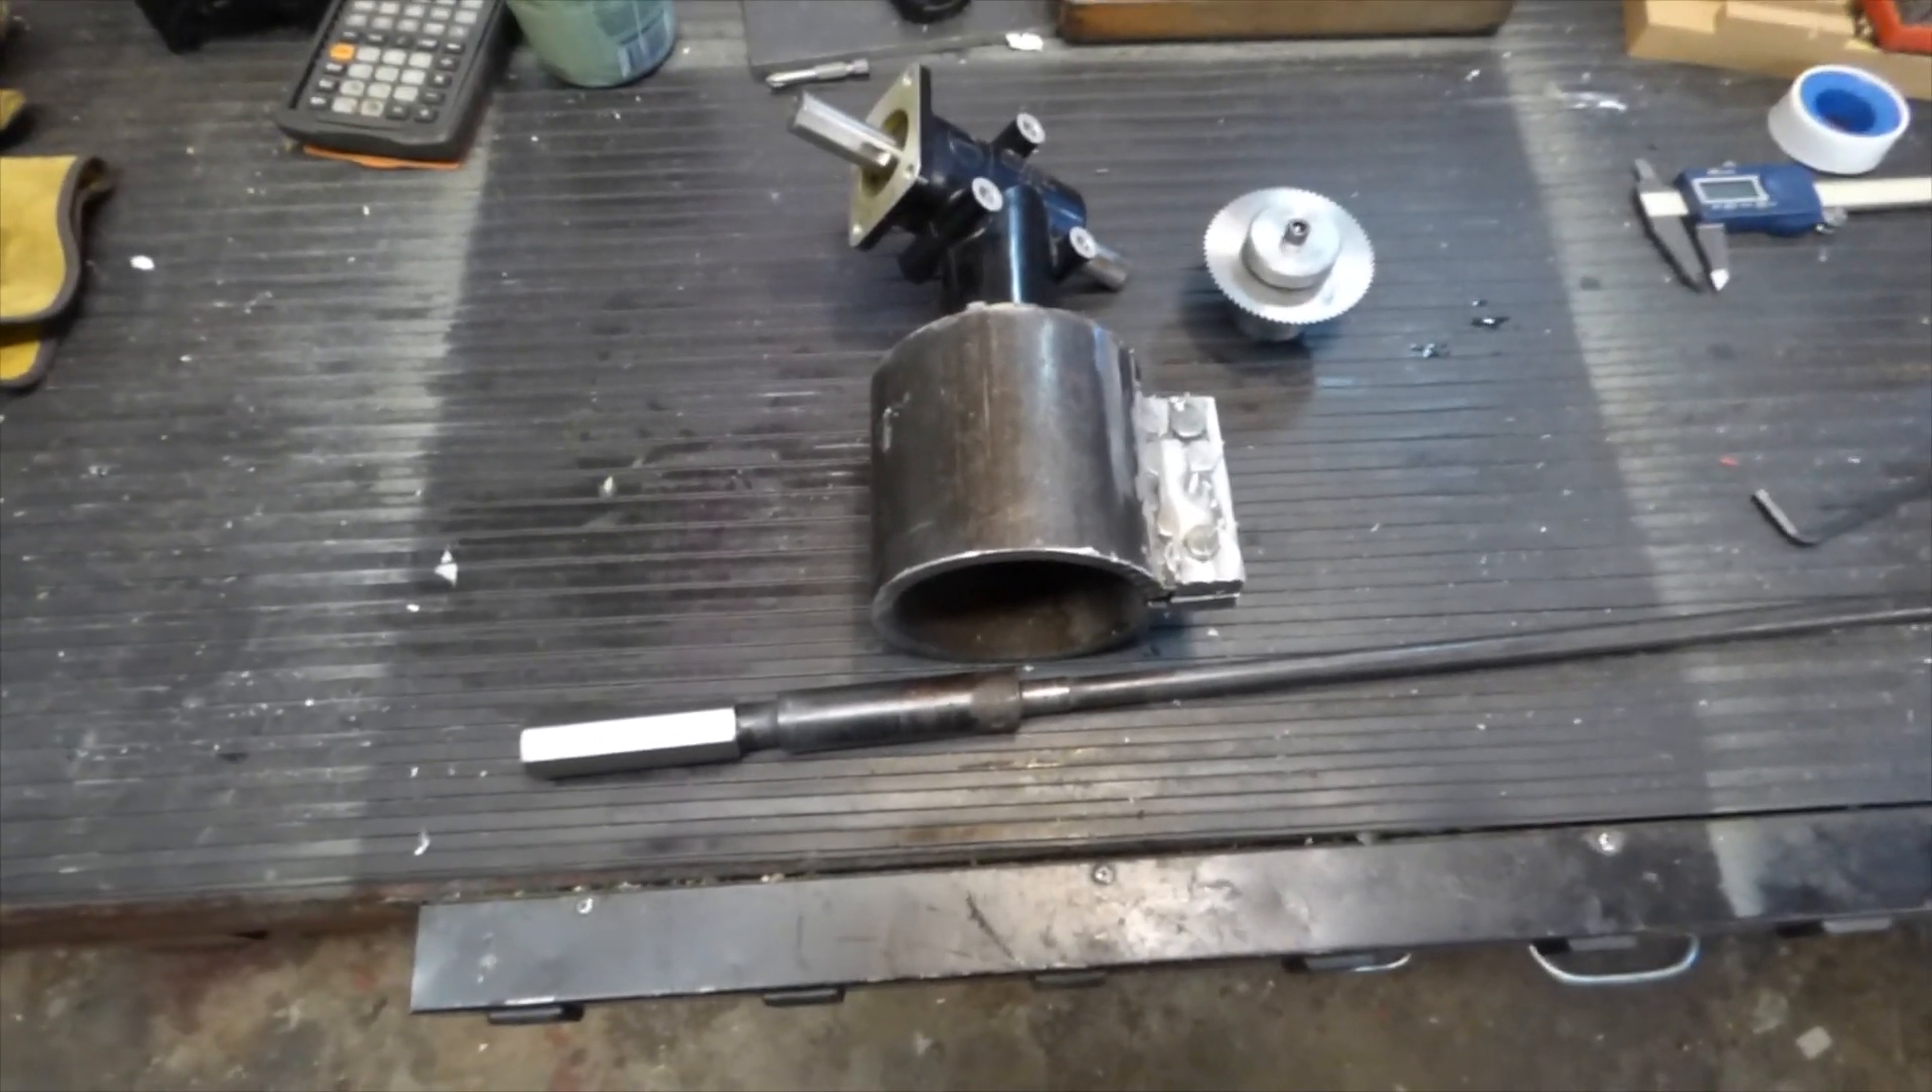You can see the draw bar there where I put an extension on it.